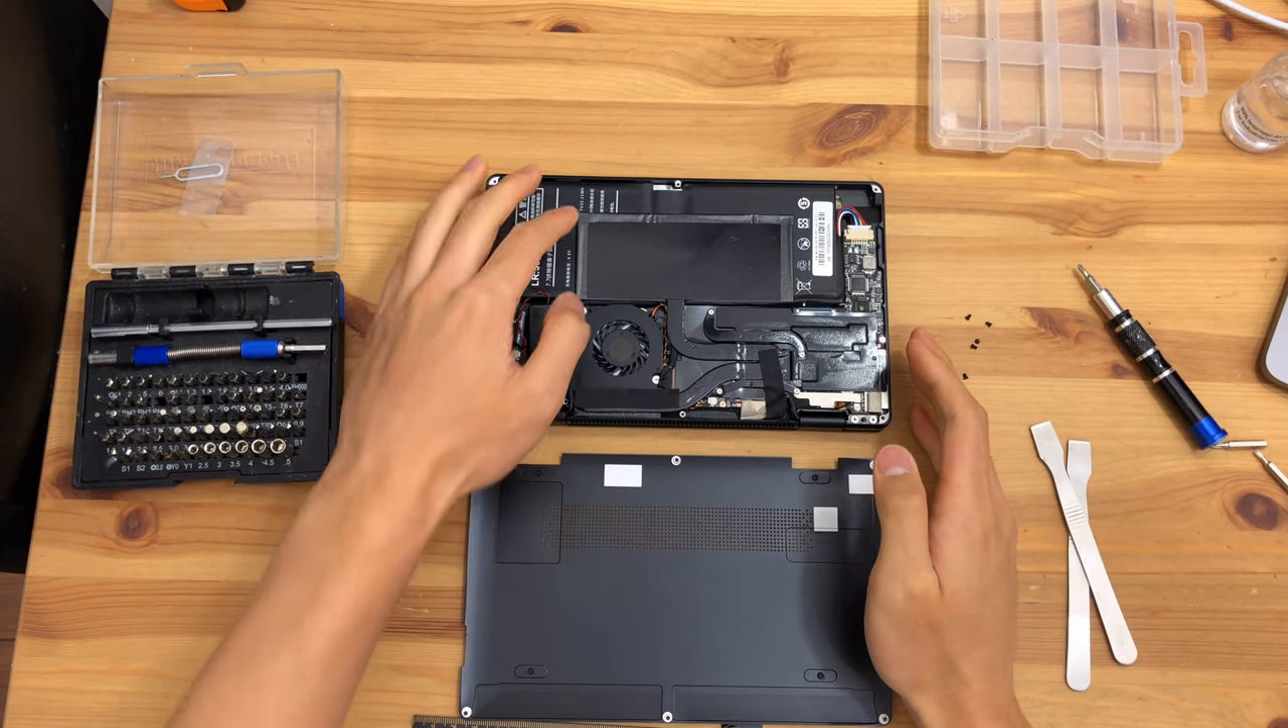The bottom panel lifts off with no other tools required and we have access to the internal layout of the OneMix 3S Yoga.